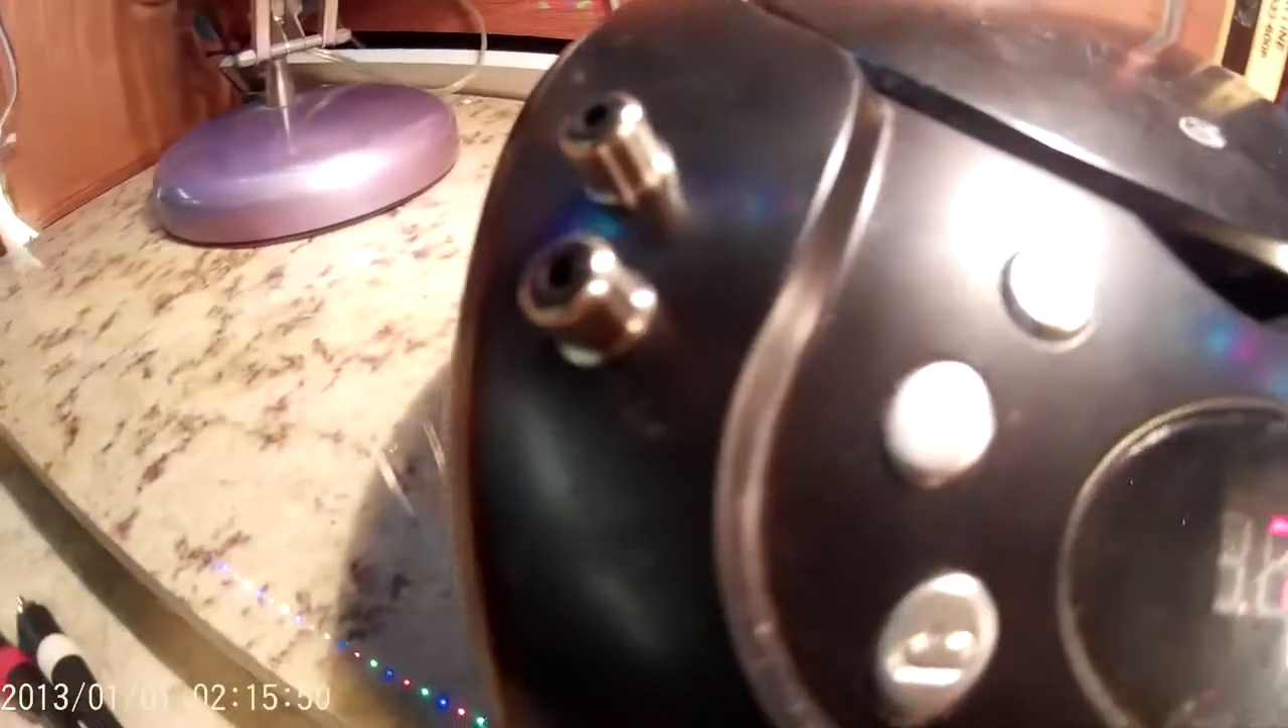Okay here it is with the female RCA plugs uh installed.